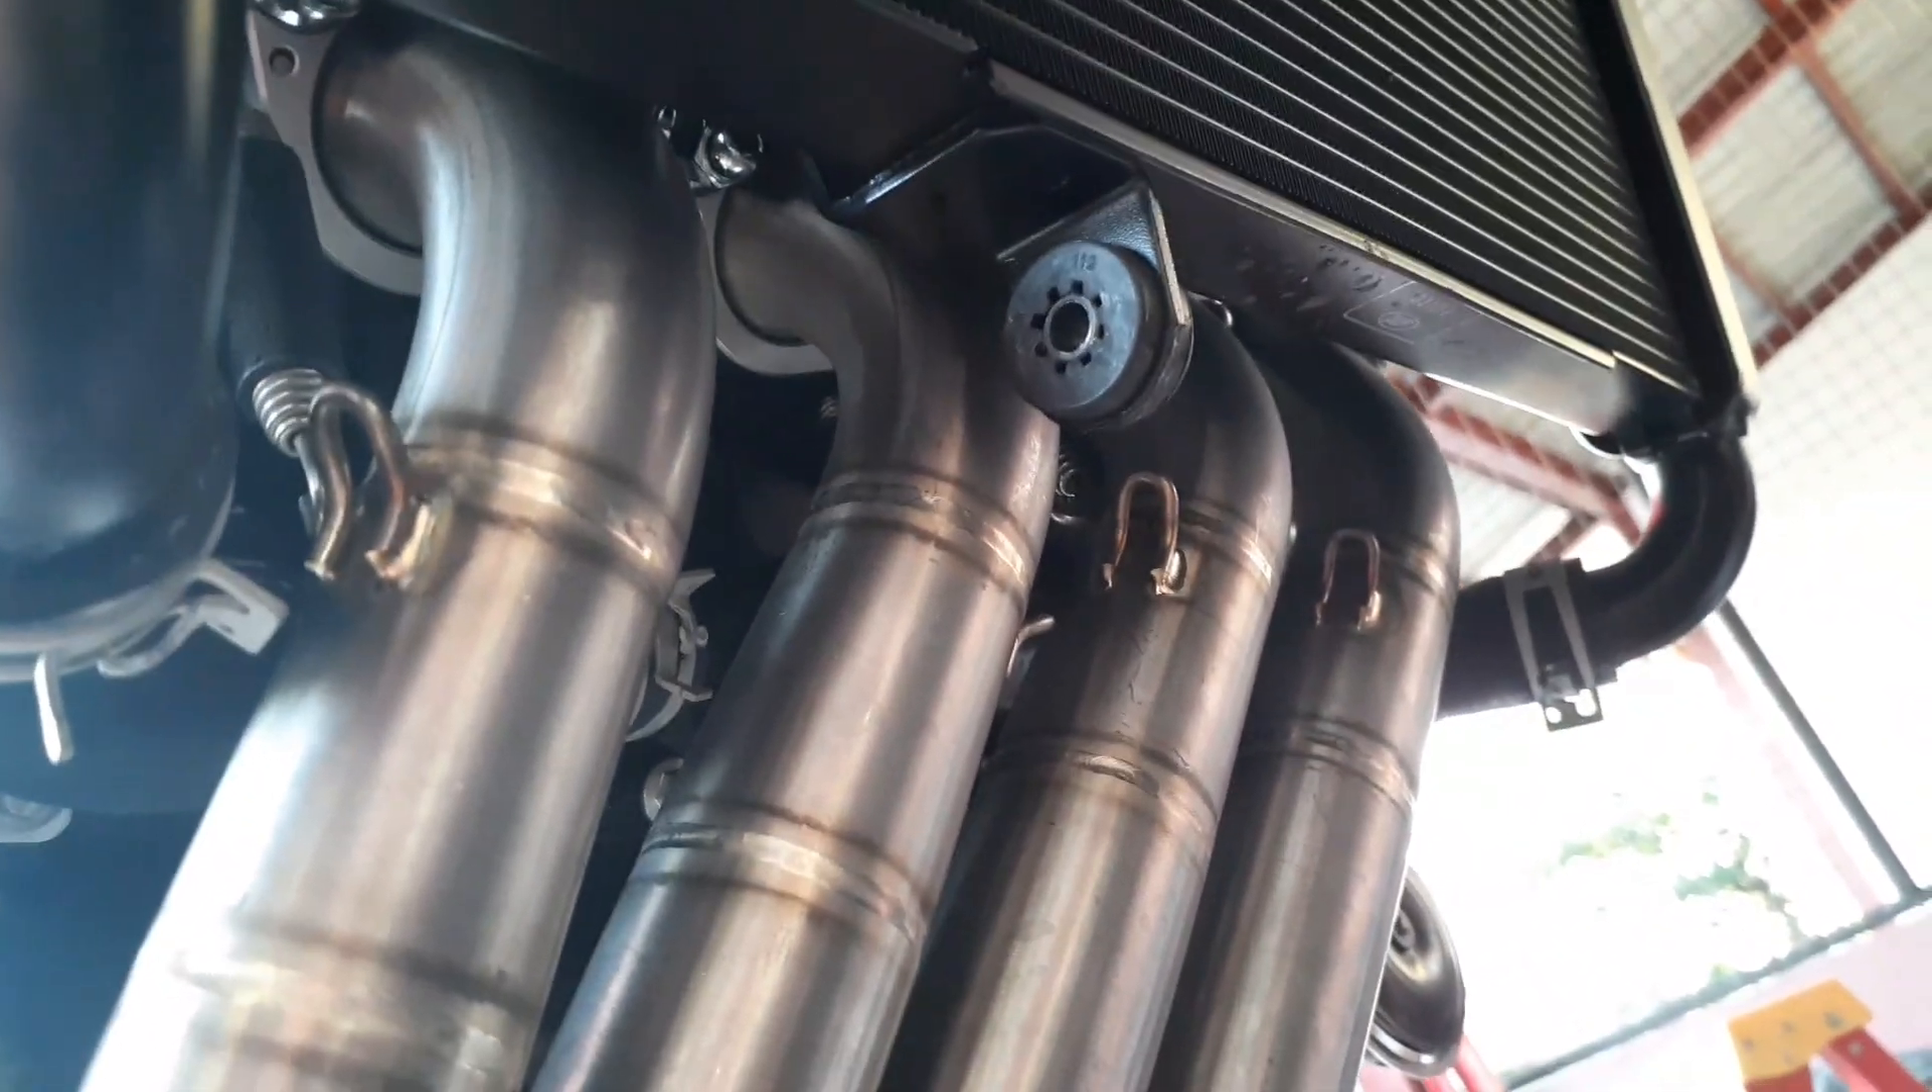So, nakabit na natin Yung headers guys.